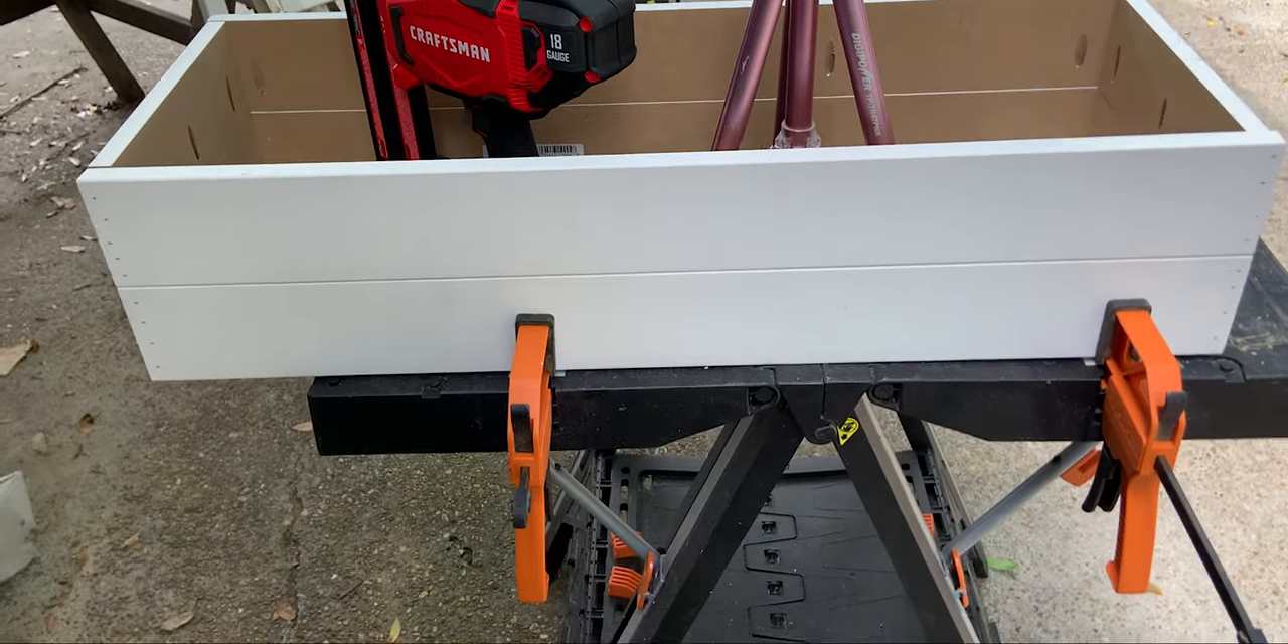And now we have a box. So now we're going to do the top and the bottom.